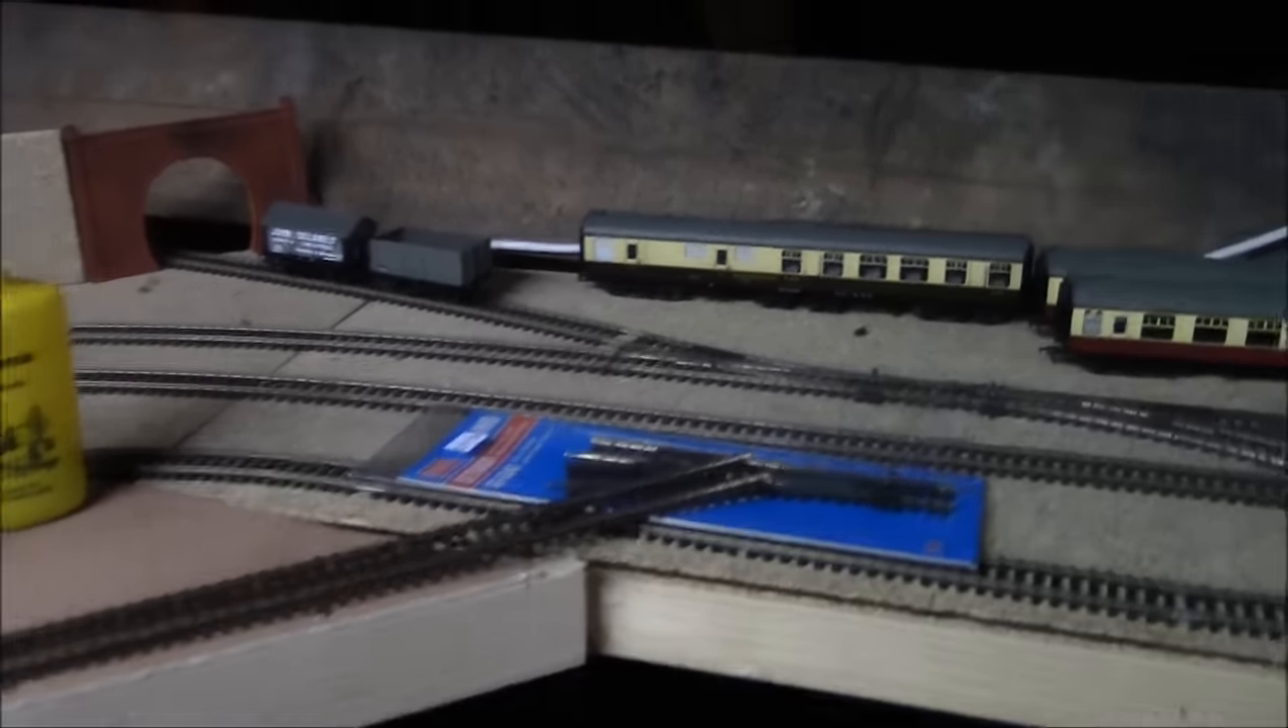The track is not in place.